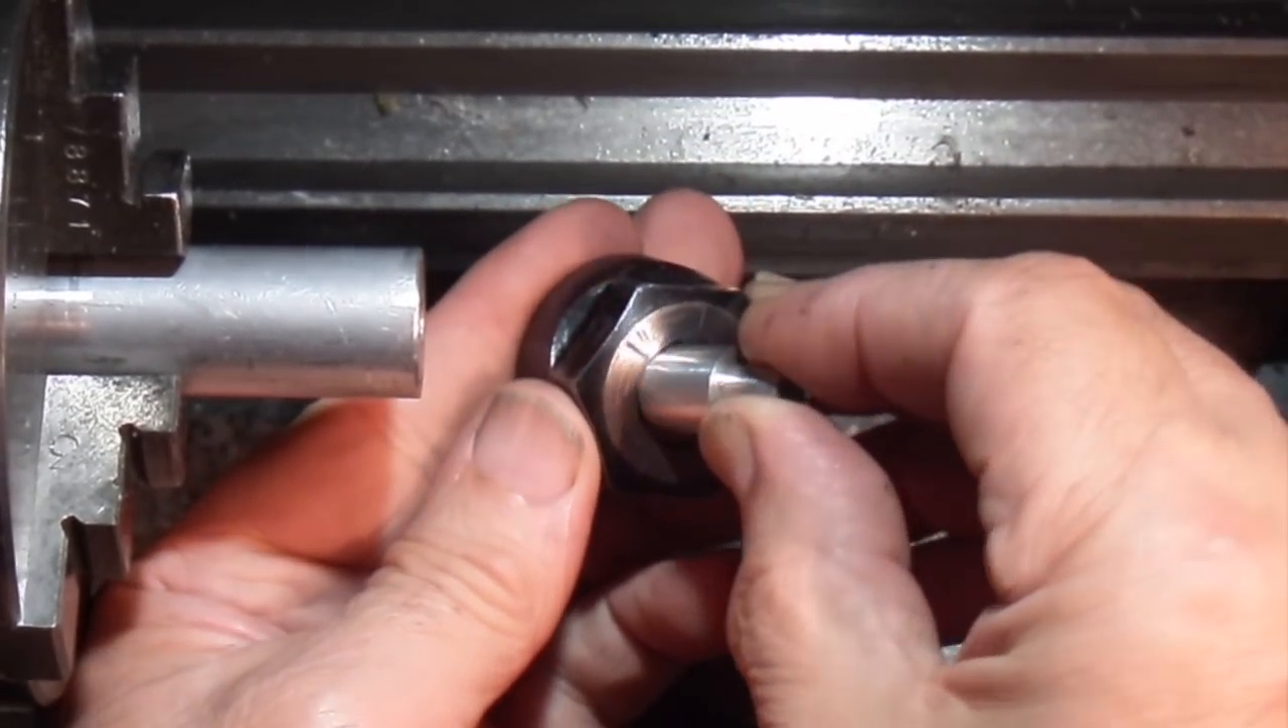This part that I've made the small mandrel fits into a half inch collet.